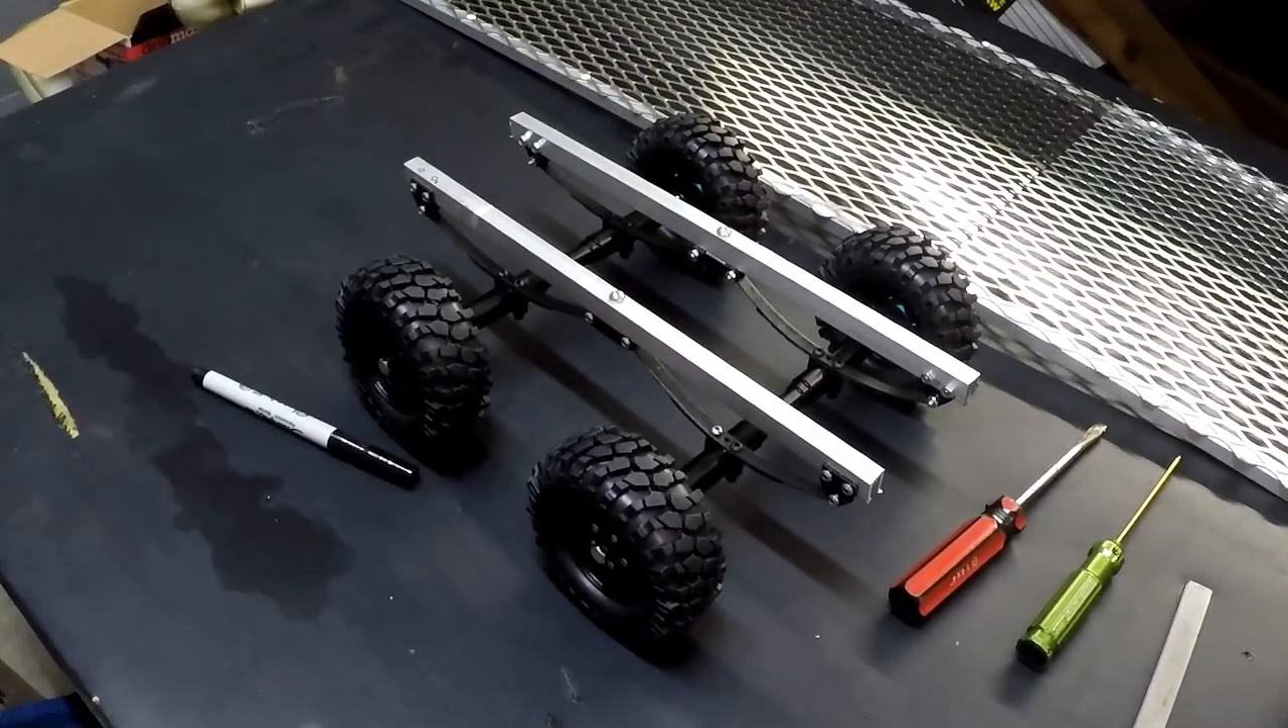That's the whole axle assembly. Reassembled.